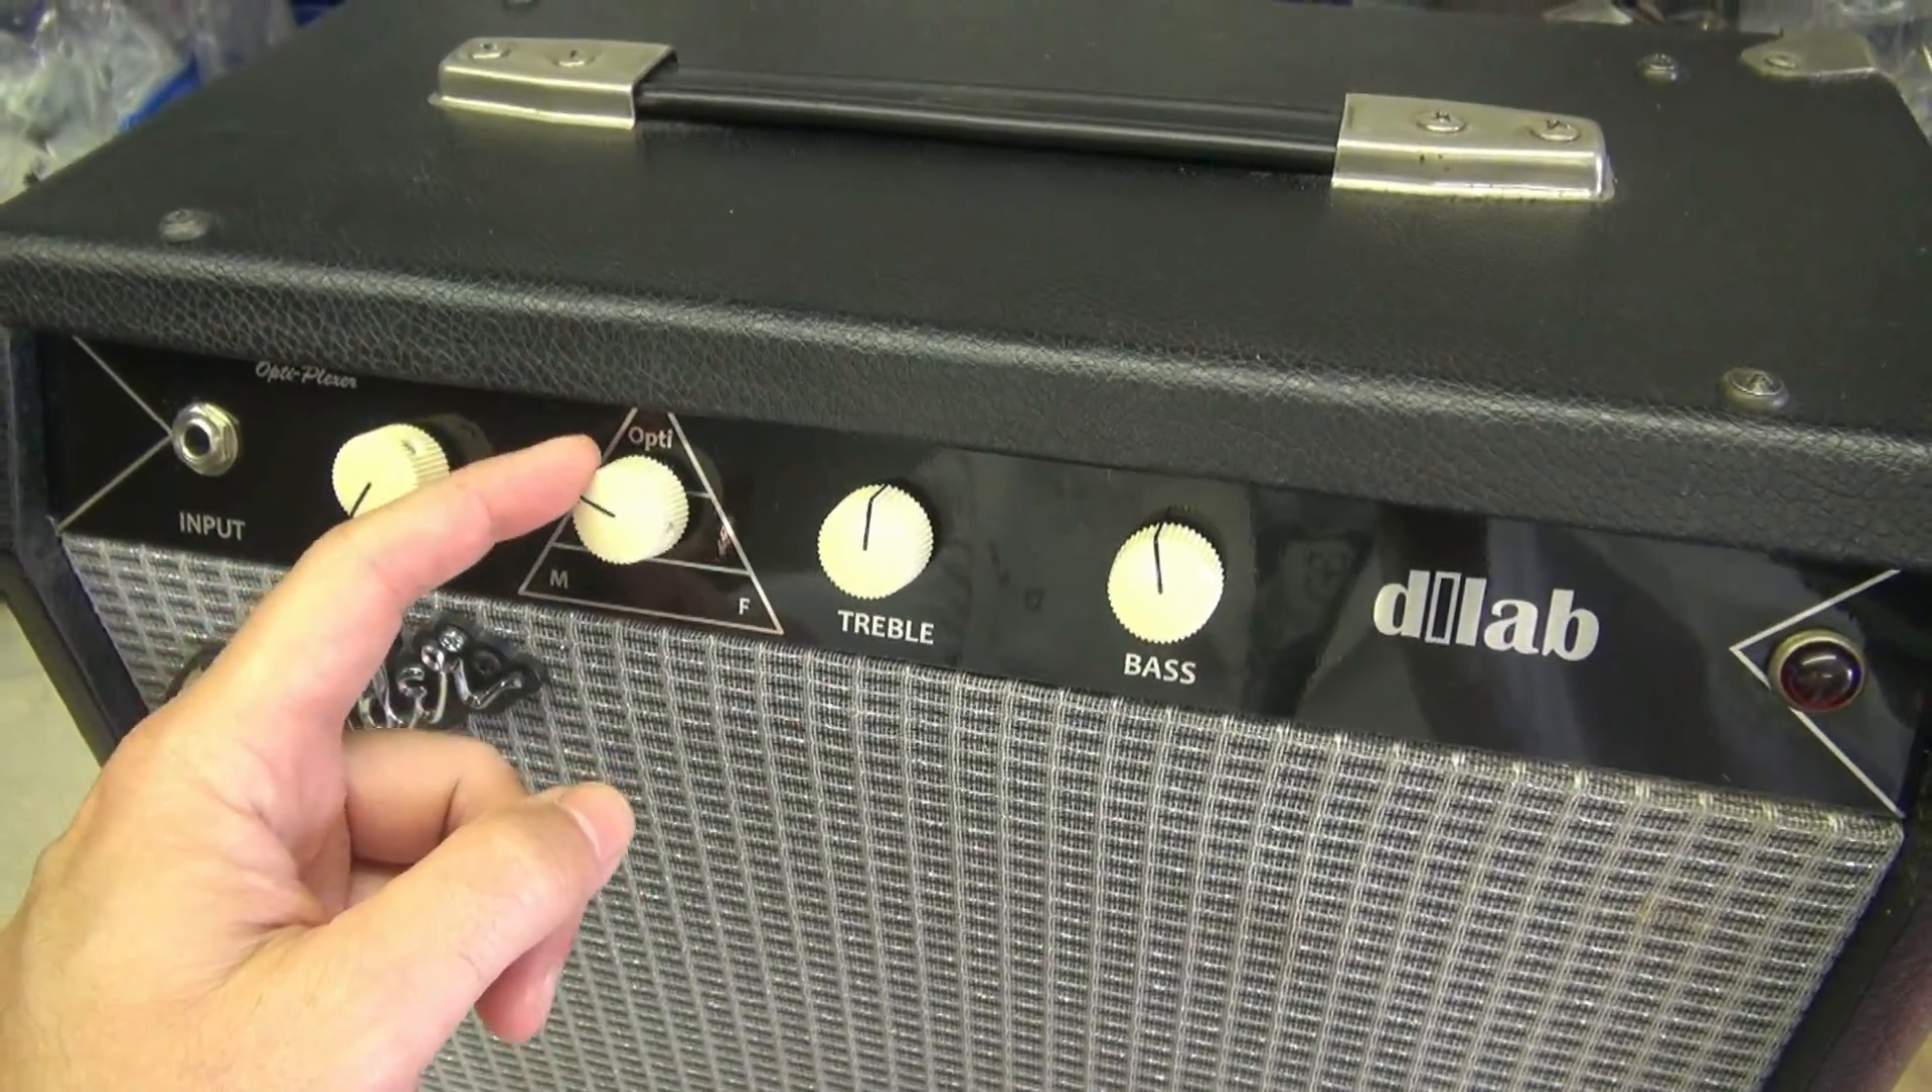As you can see the new control panel is installed.